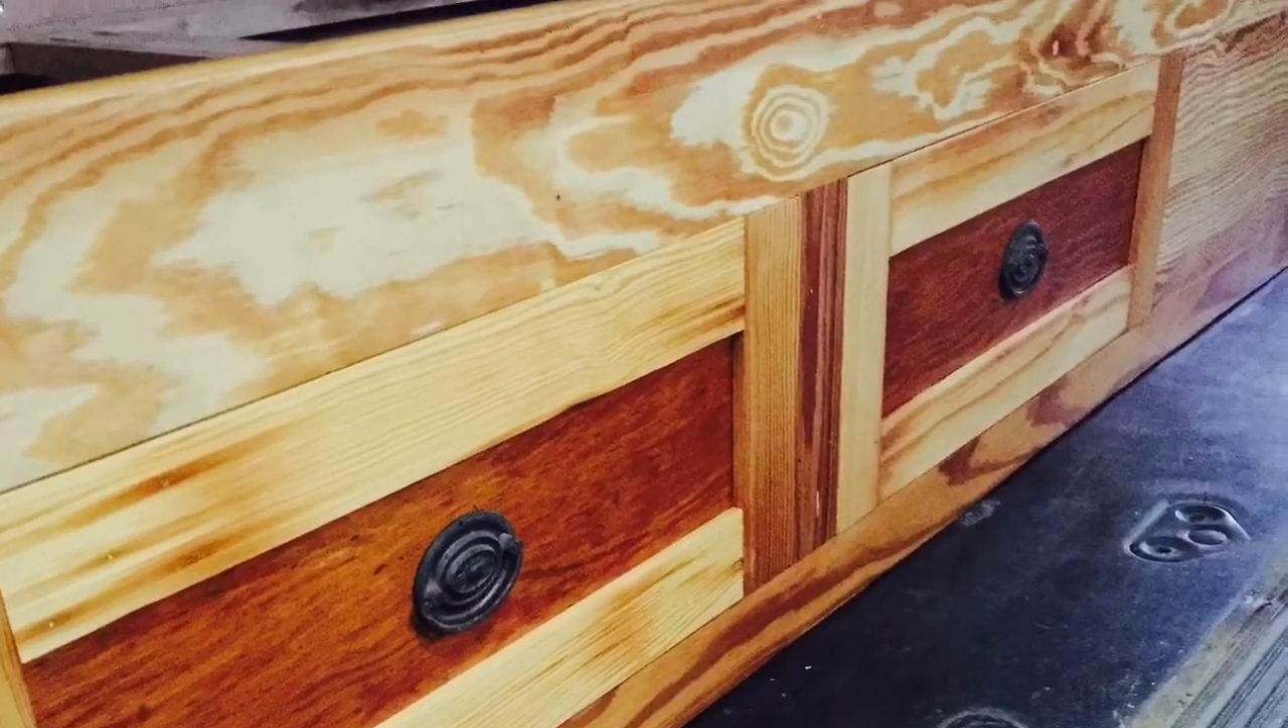Here you can see I have the hardware installed on the drawers under the bunk bed.